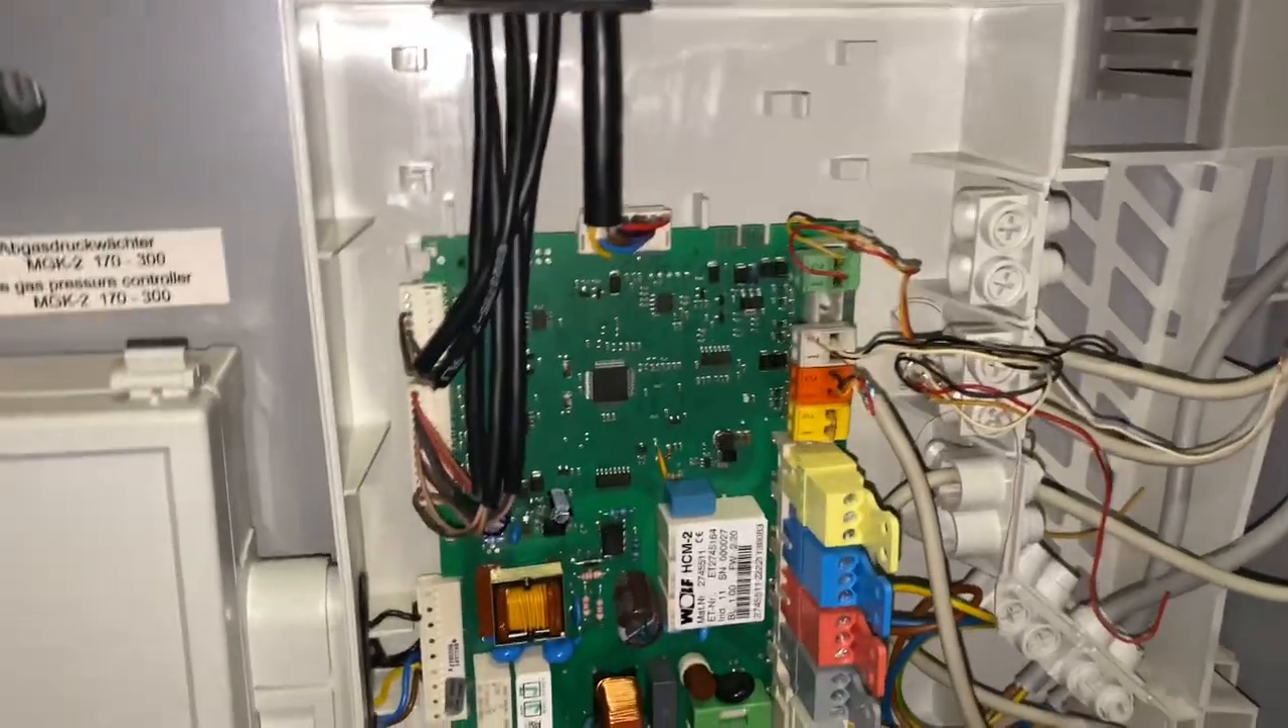Die platine habe ich jetzt wieder montiert die neue.